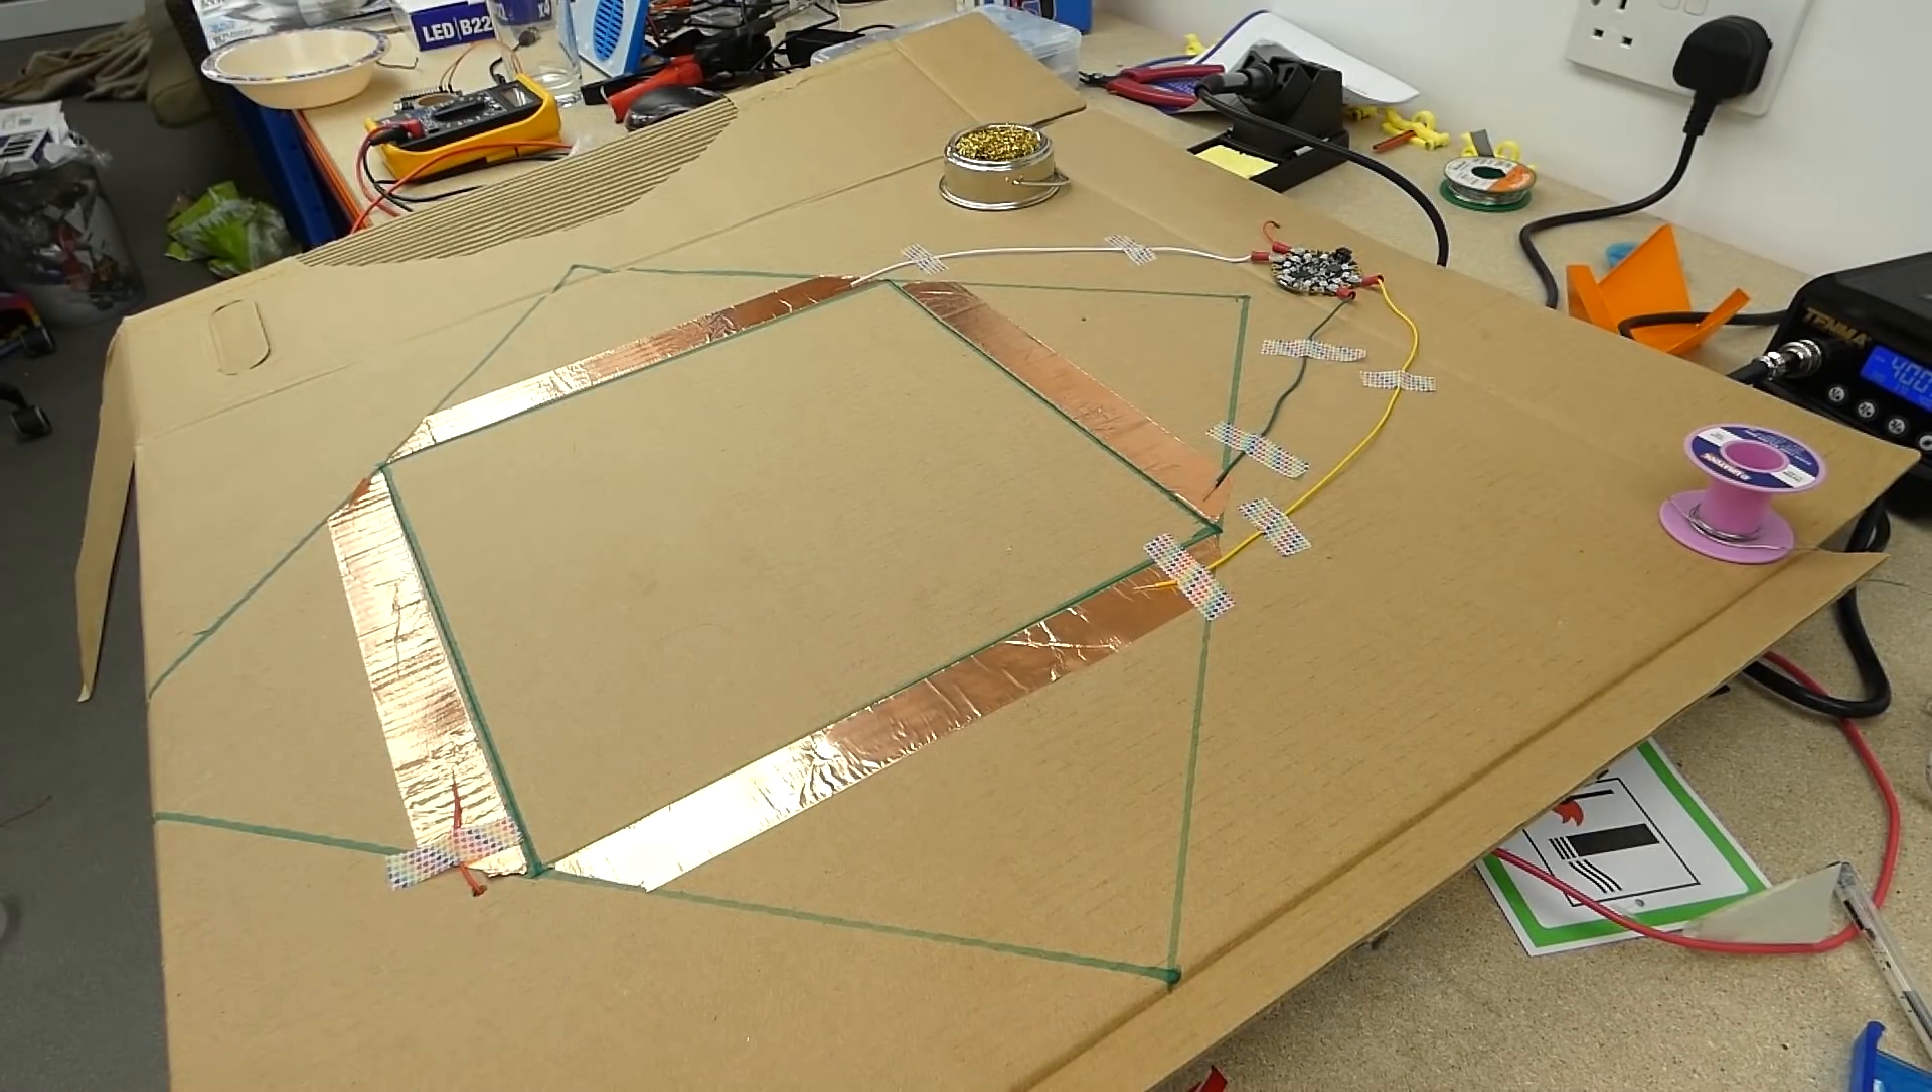So I've just taped all the wires into position and now I'm ready to solder.